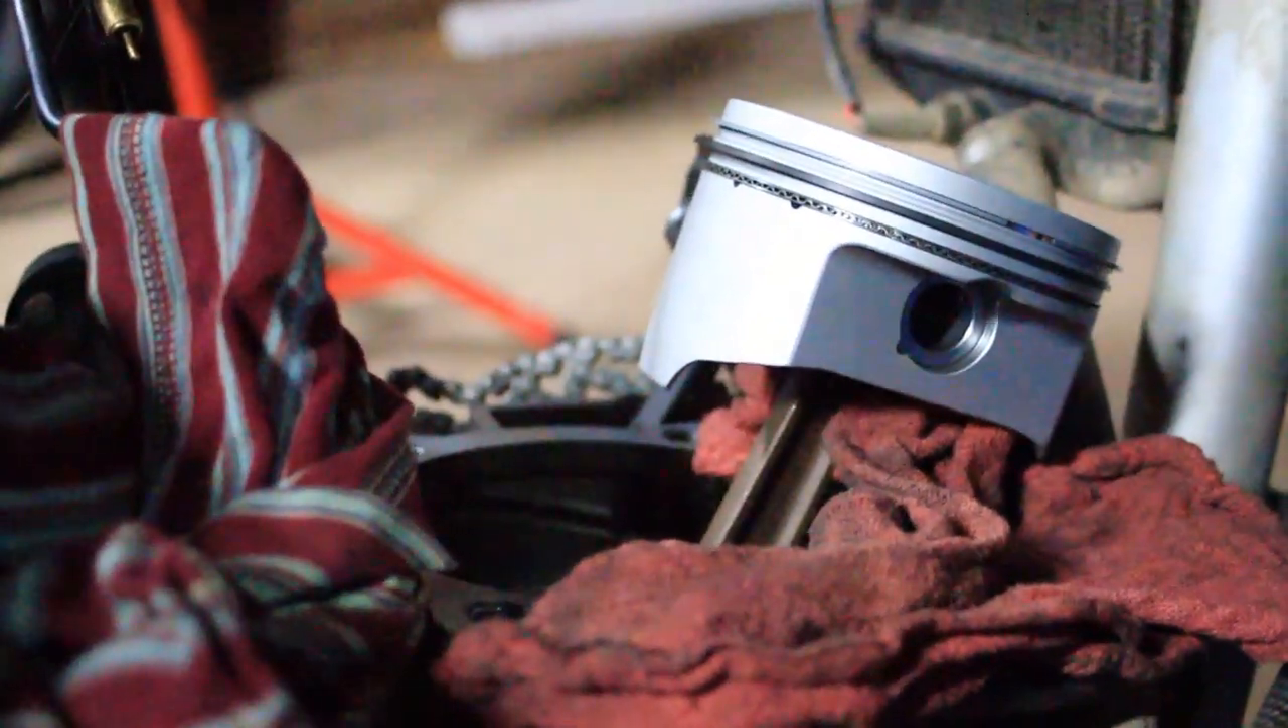There is my piston just installed it.